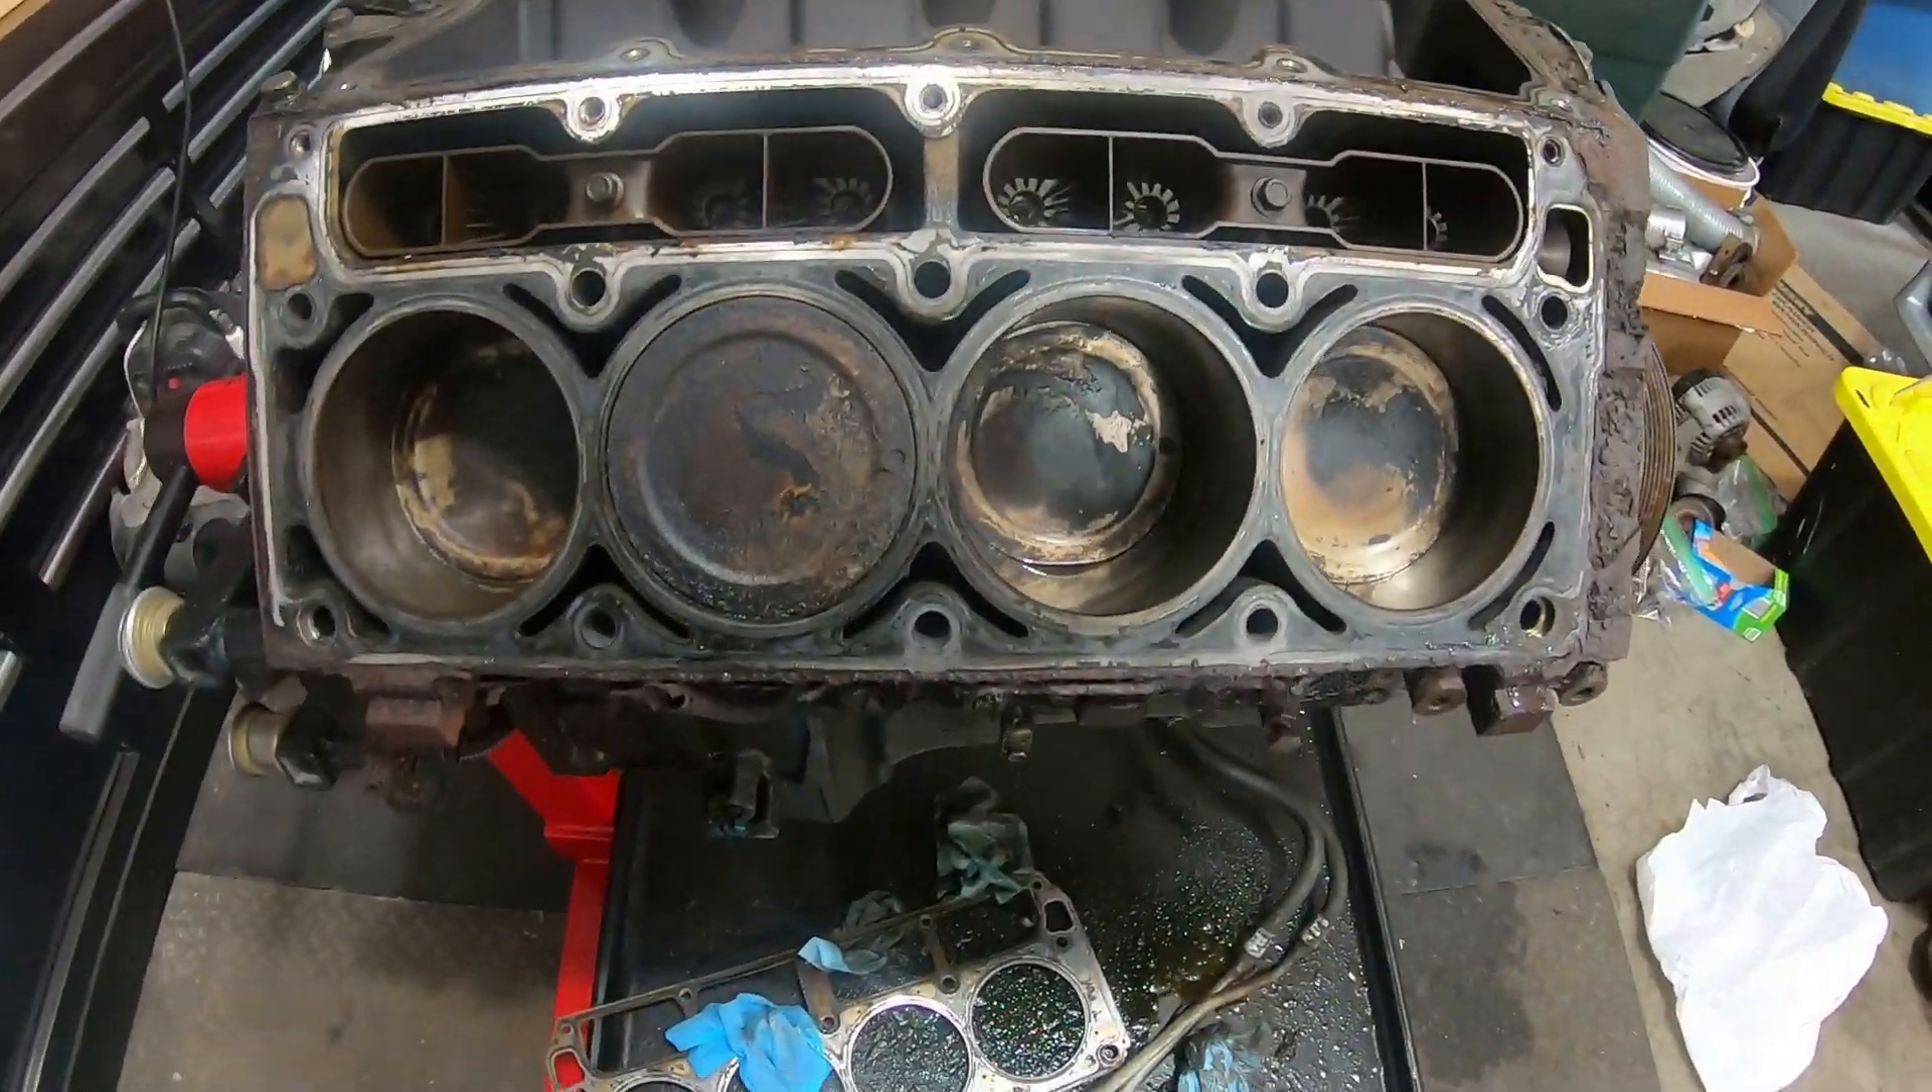So I got the first head off.